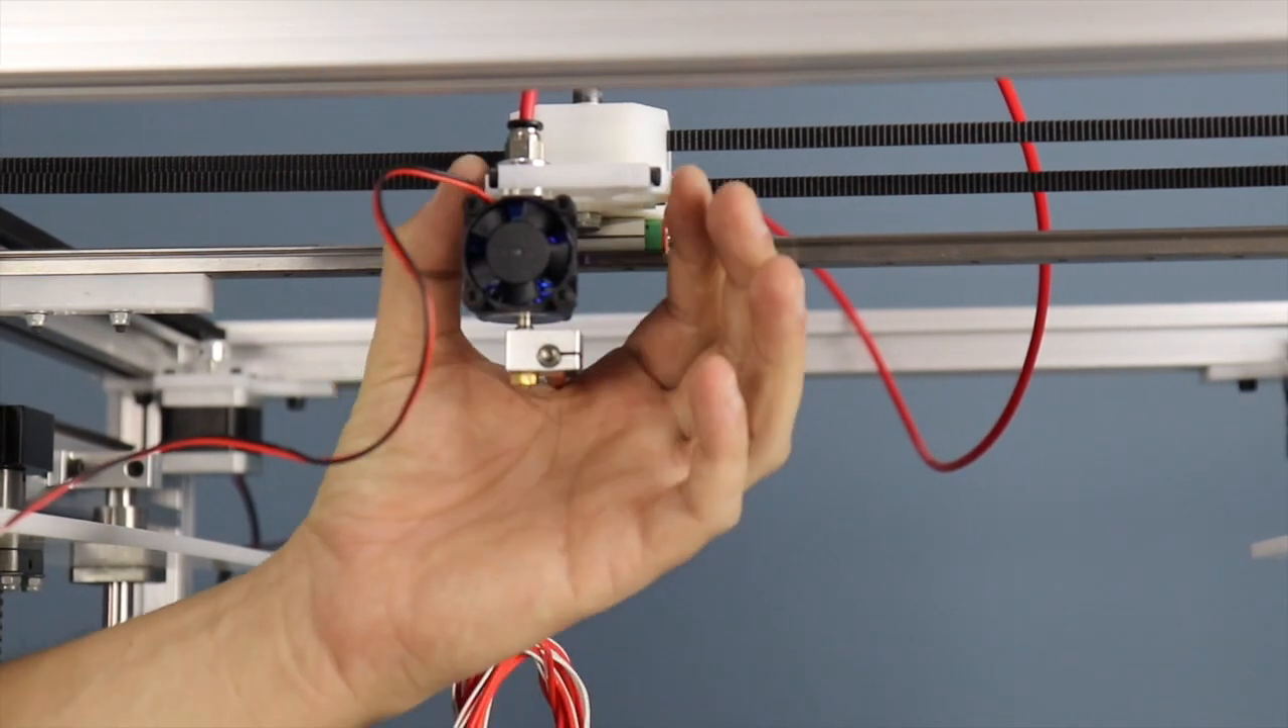Então olha só pessoal, eu já instalei aqui, eu já instalei aqui na máquina um extrusor, tá?